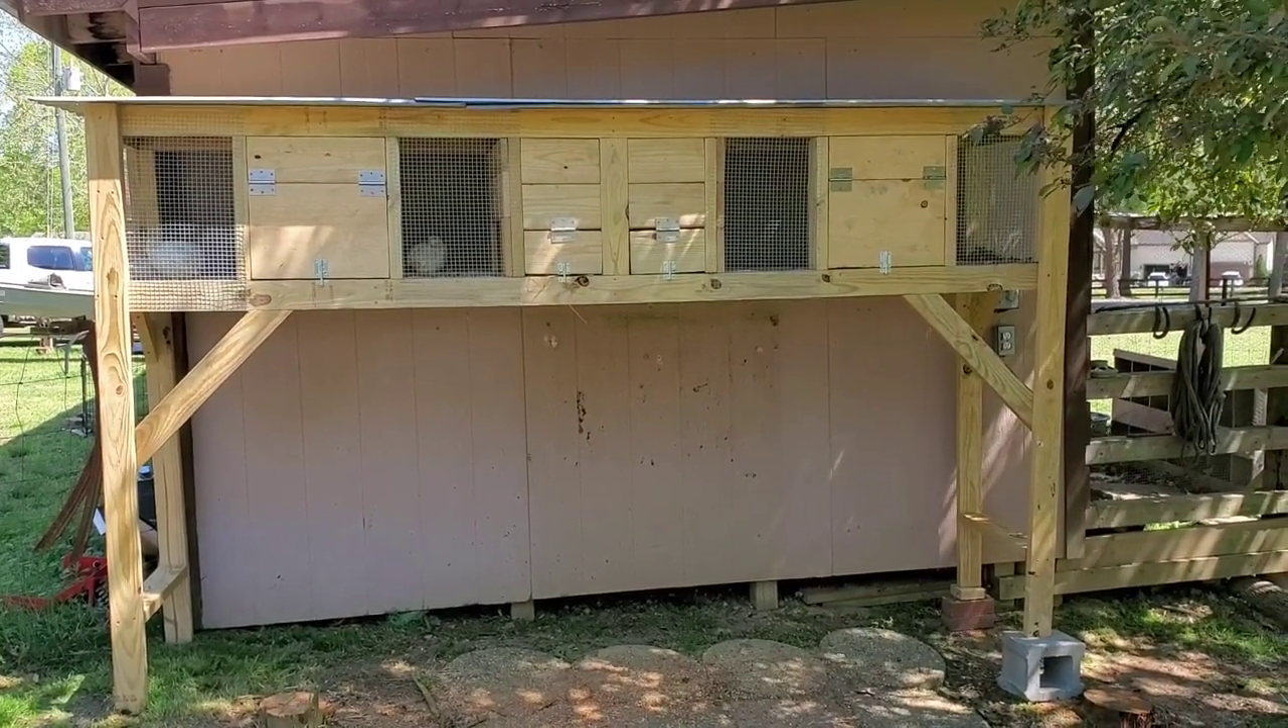Well here's the finished product. Got the legs on. Got some supports in there.